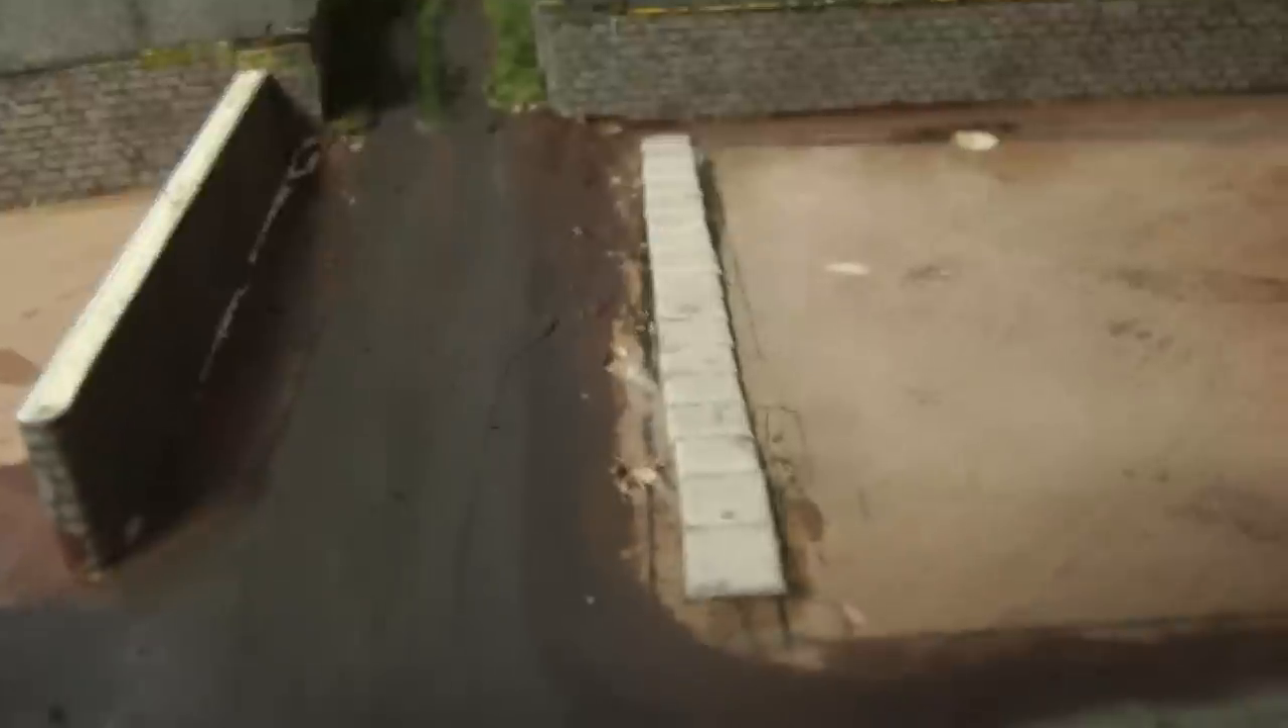And I've put in a few slabs along there, so that's the Metcalf slabs.